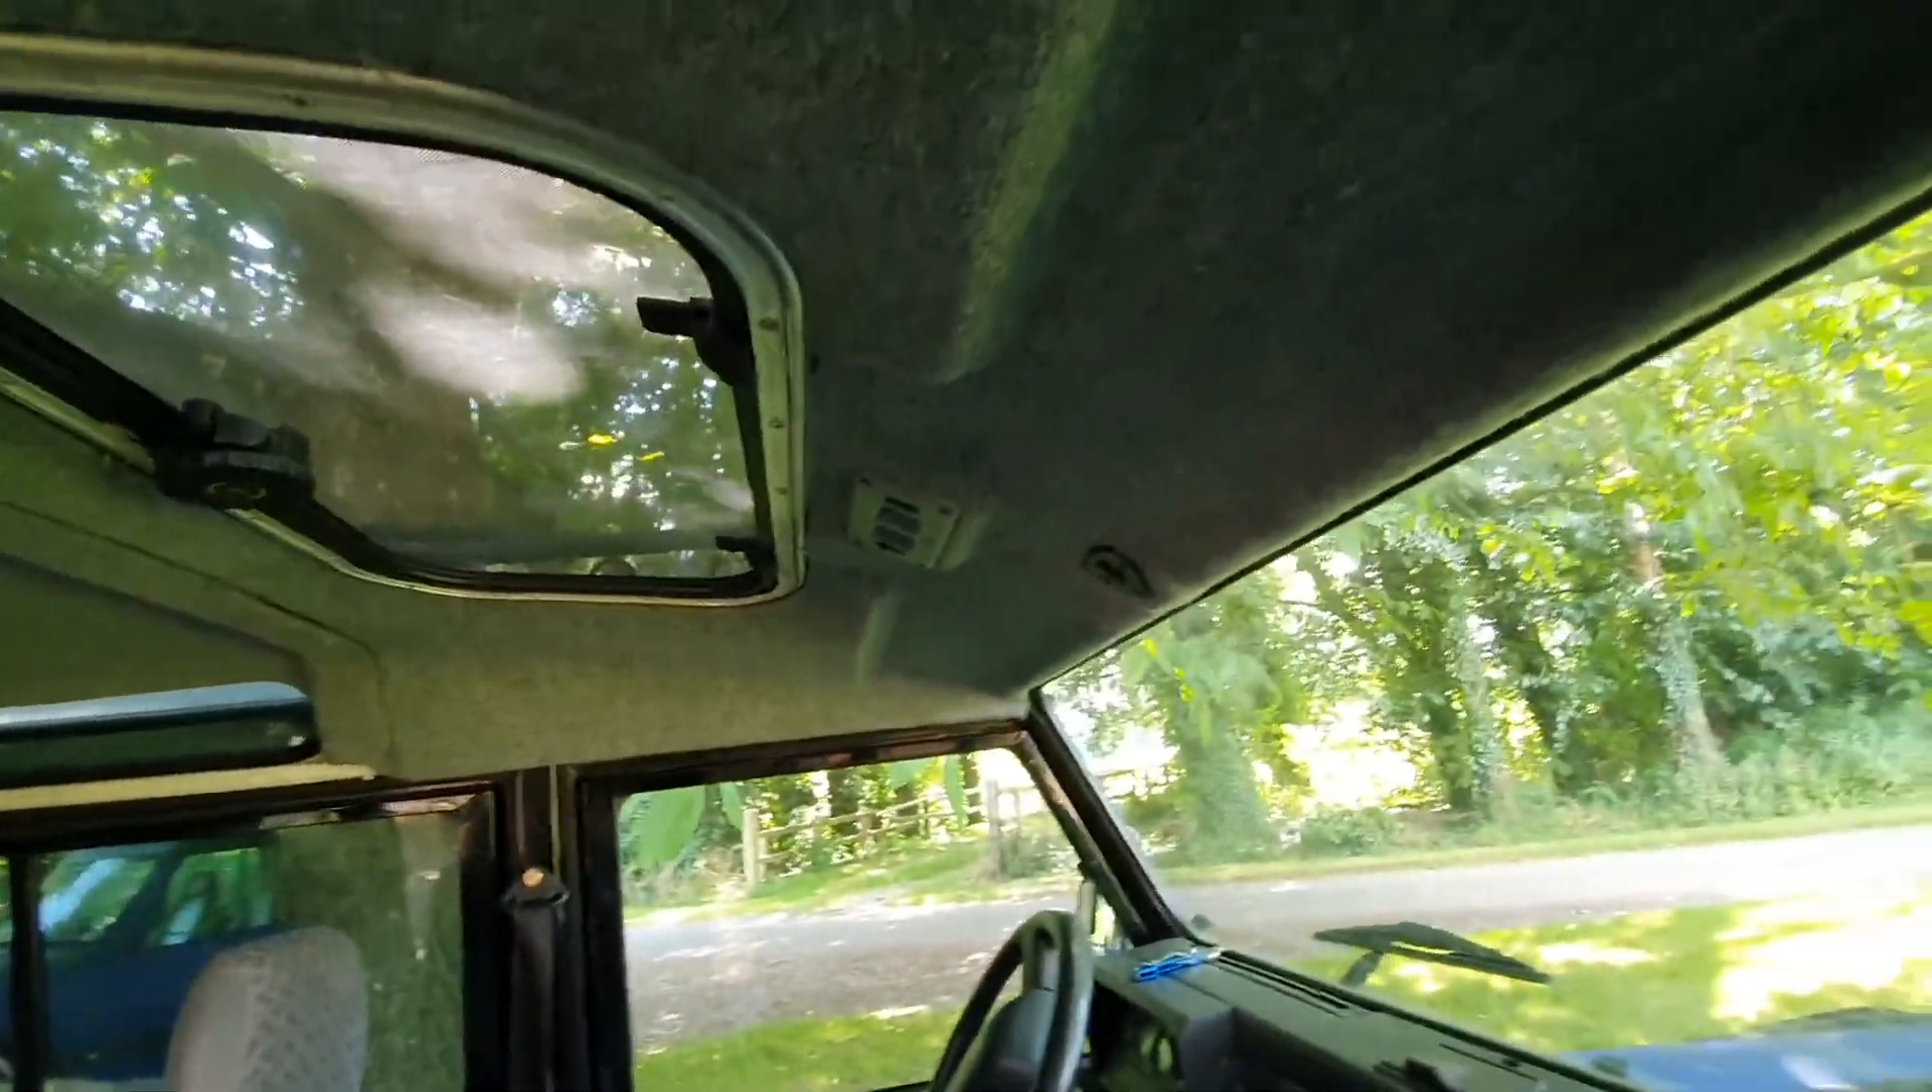Headlining's in now uh we just got to put the seal around the uh sunroof.